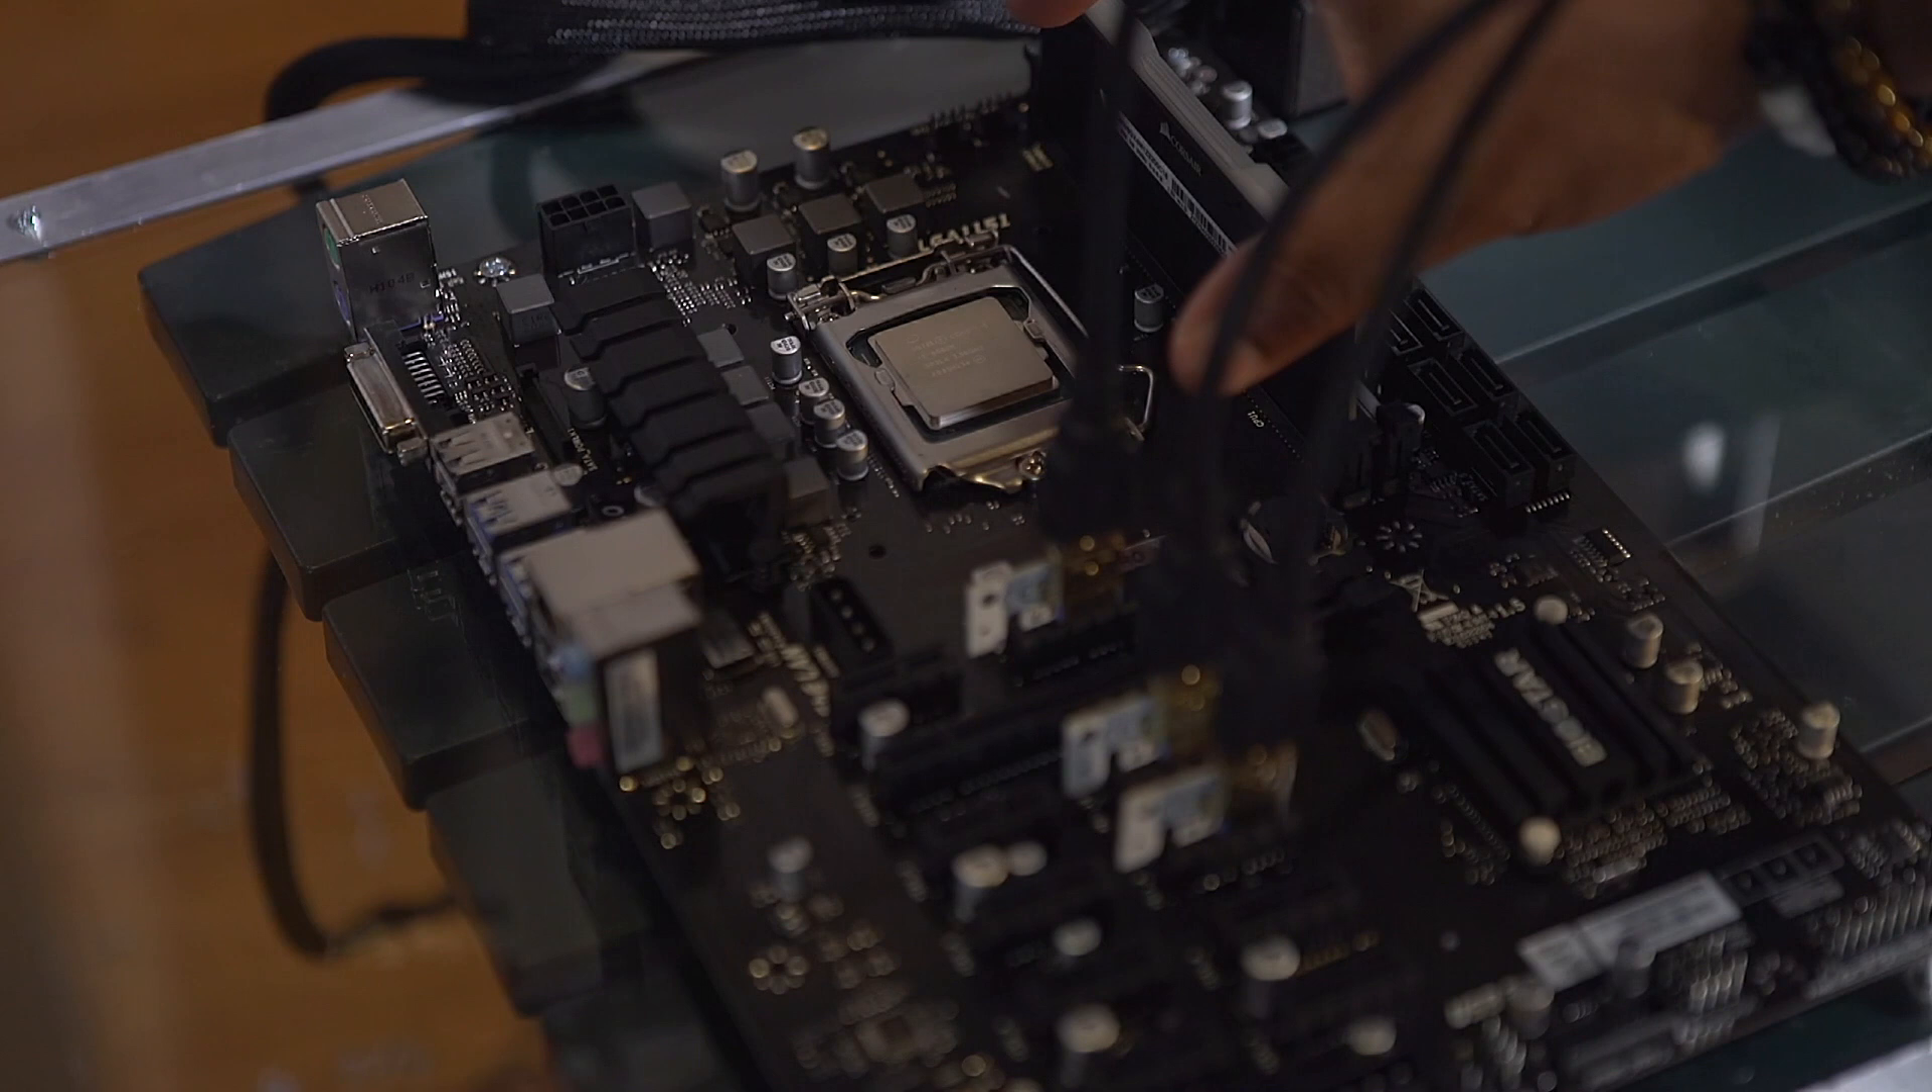I'm still missing the cpu fan.